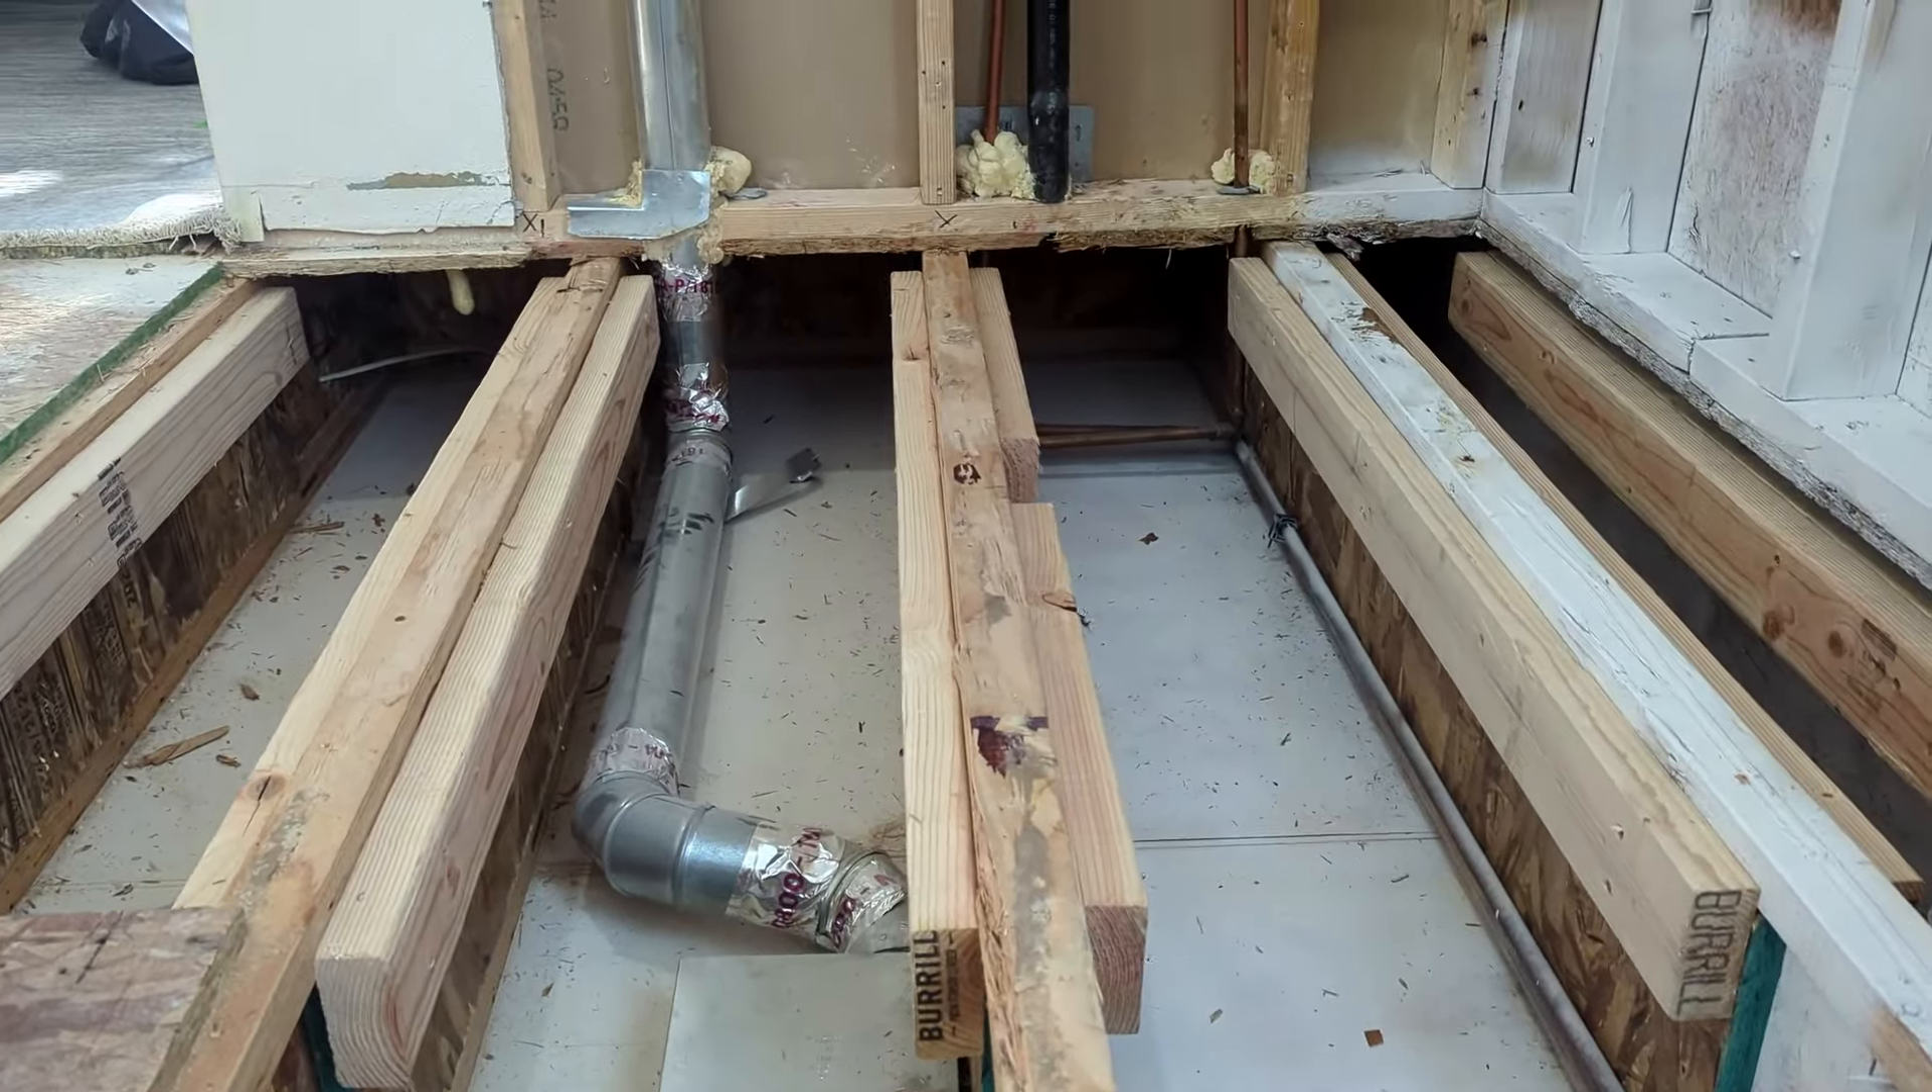So you can see here's what it looks like when we're all done filling in the webs and setting our 2x4s.